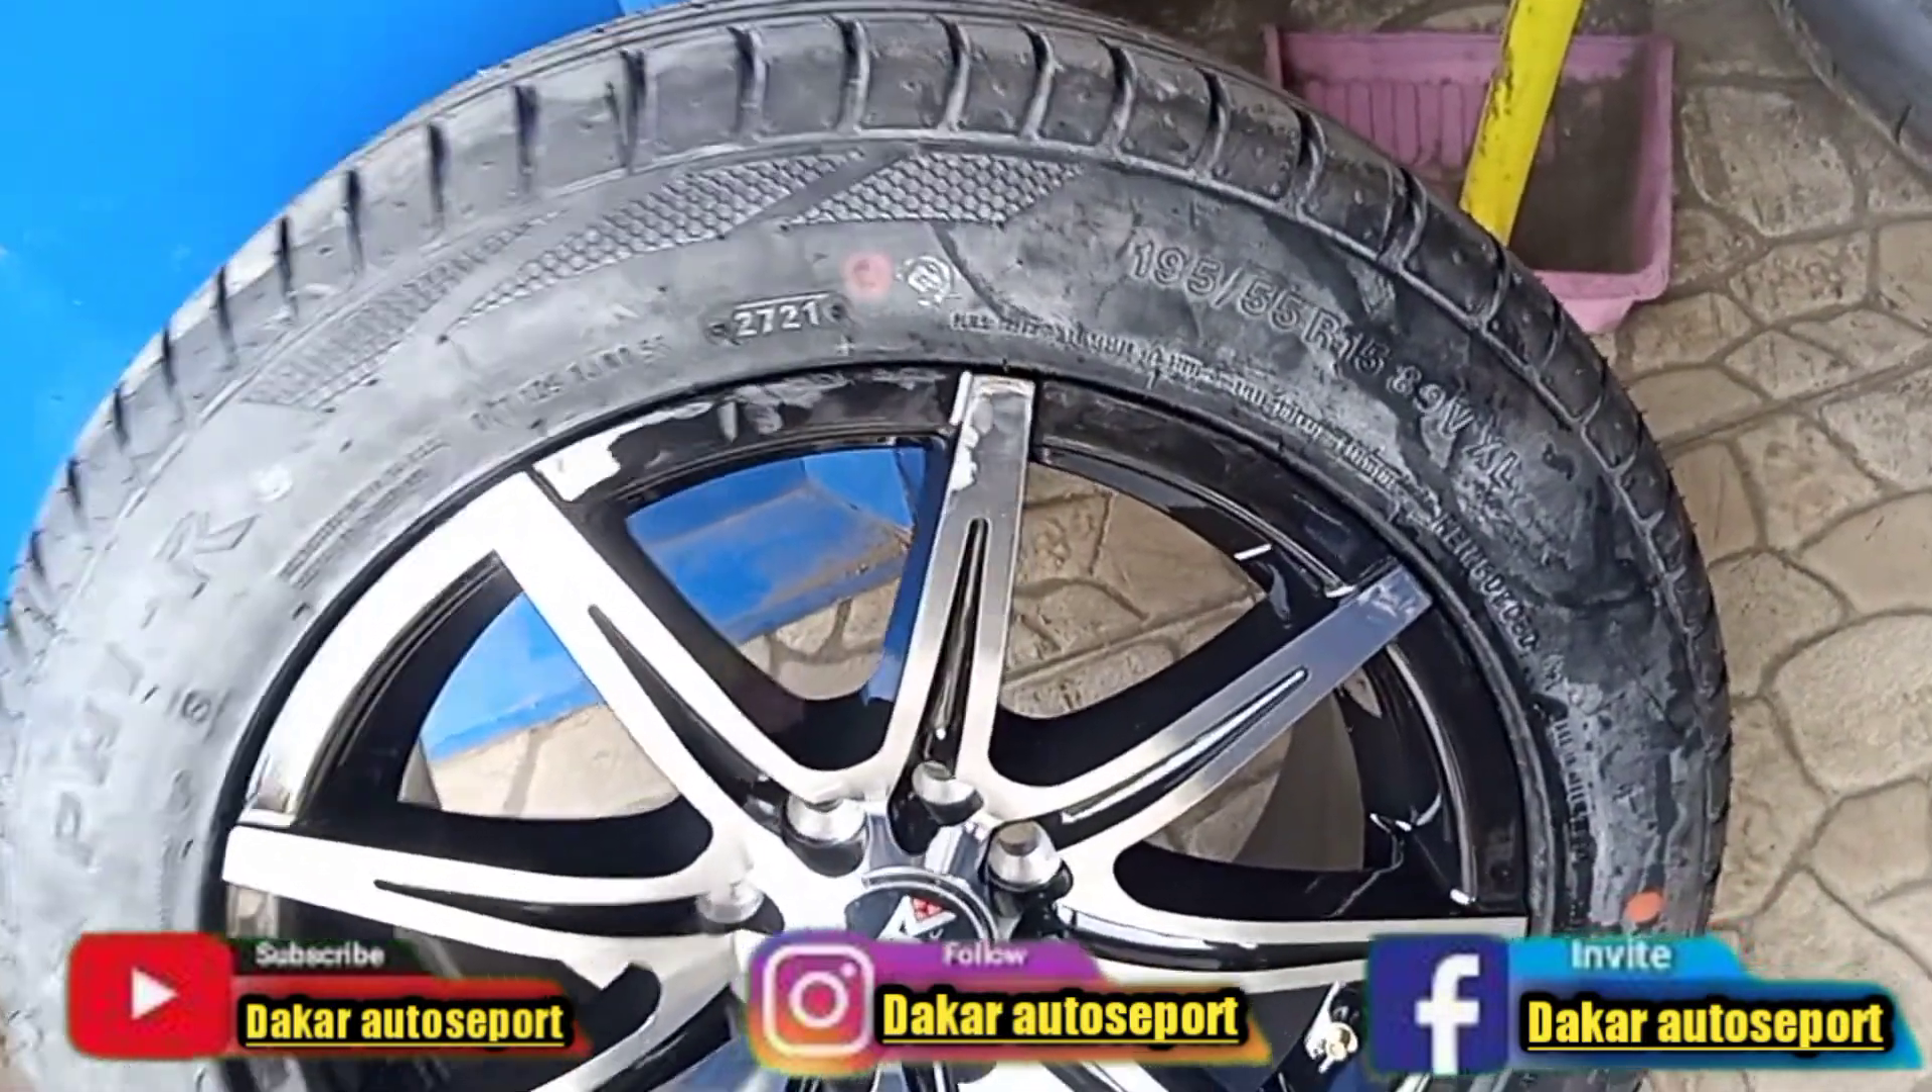Oke ini dia yang sudah terpasang ban ke velg nya guys.